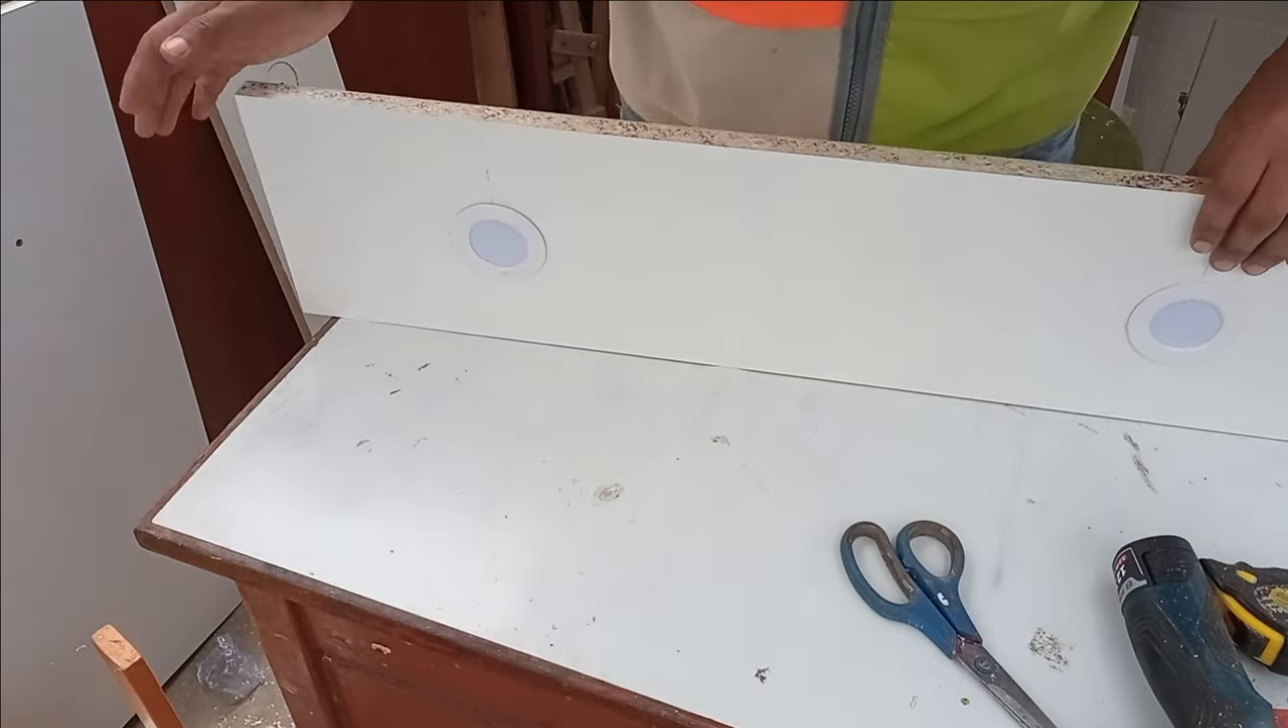Así tenemos colocadas las luces en nuestro mueble.